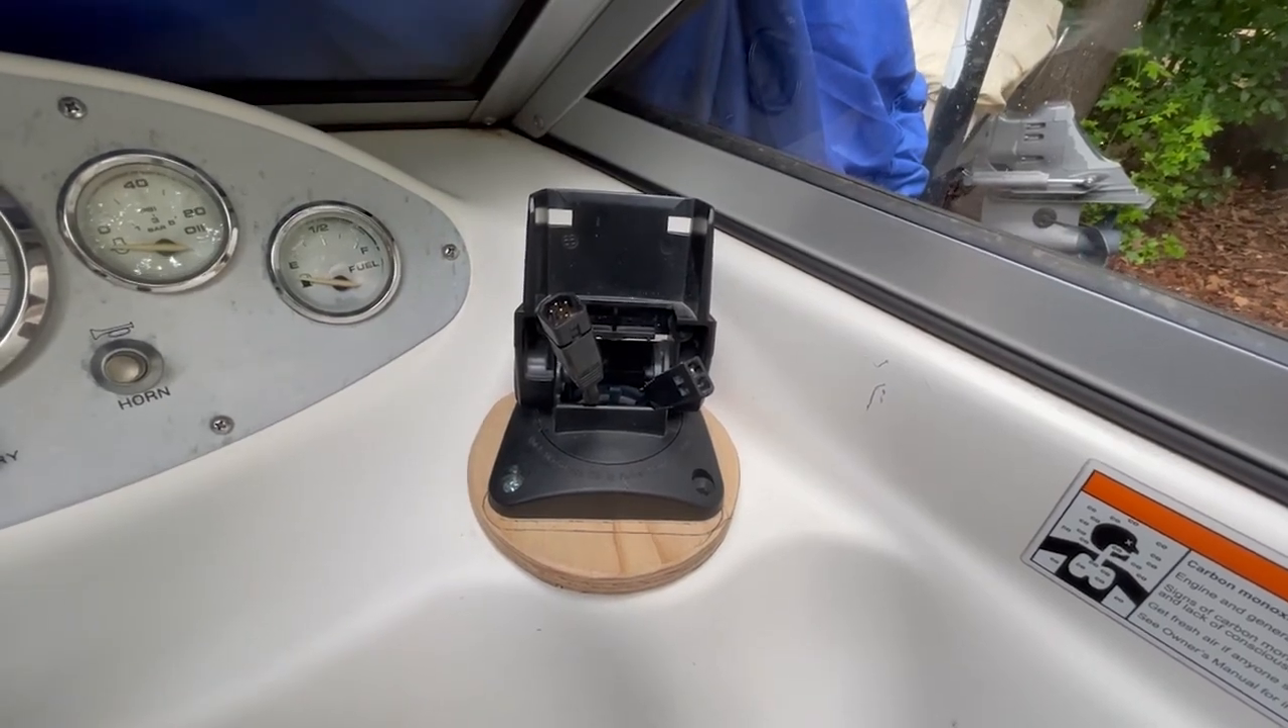We've got the top piece just kind of sitting in place here with the two cables pull through here and, uh, we're almost ready.